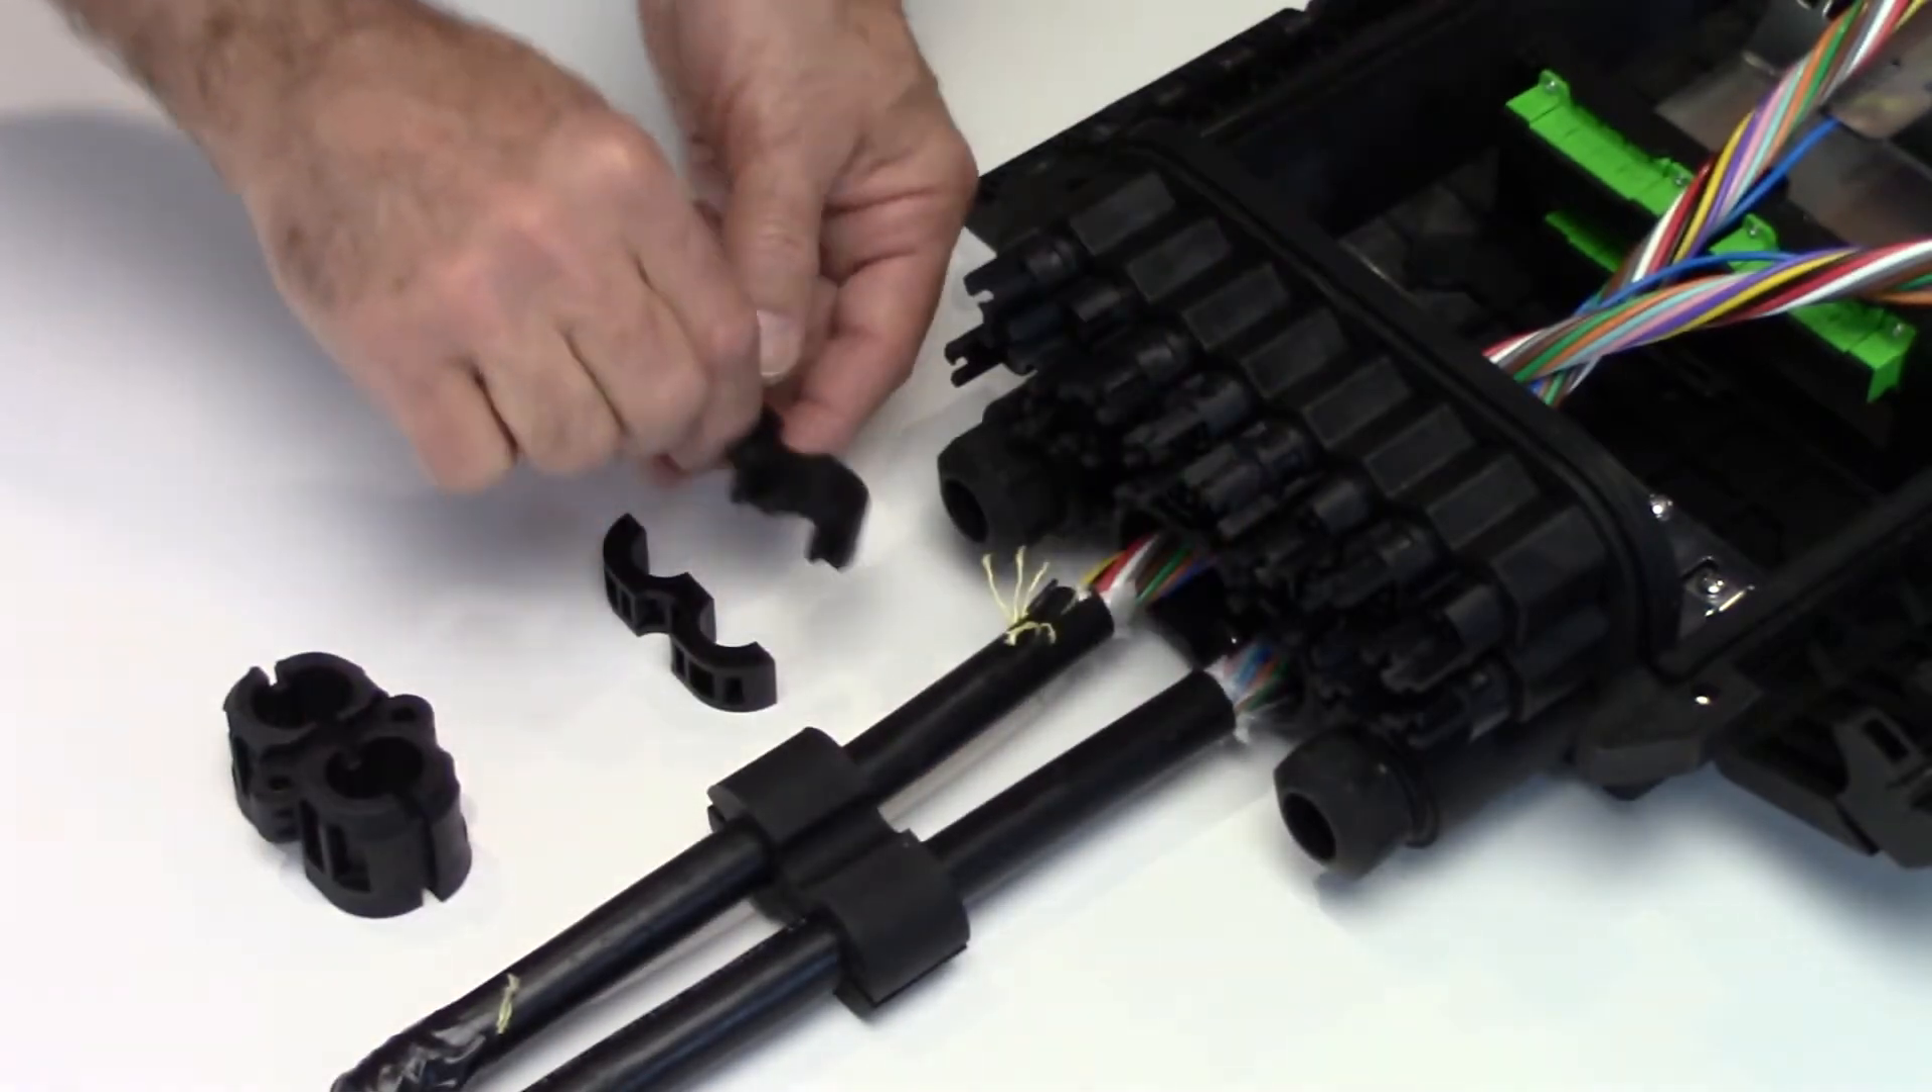The rubber grommet is slipped over the two sides of the express cable loop.